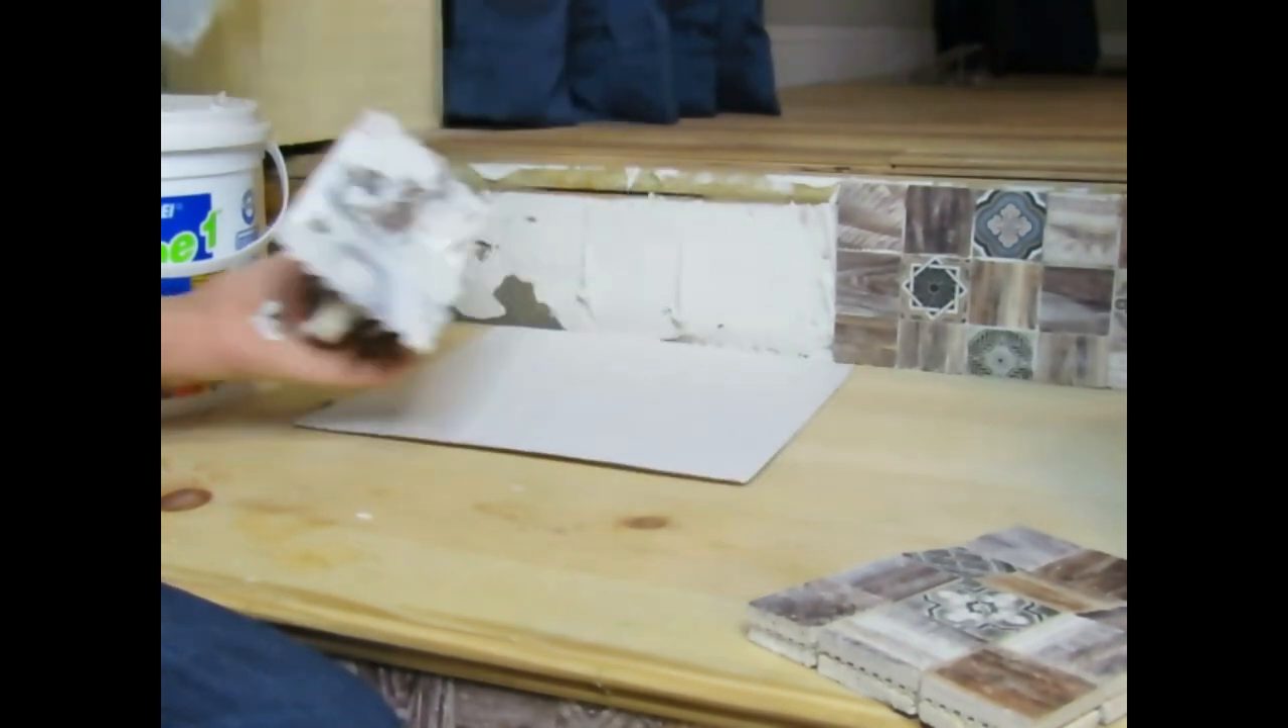Now I'm just repeating the steps until all the tile is in place.